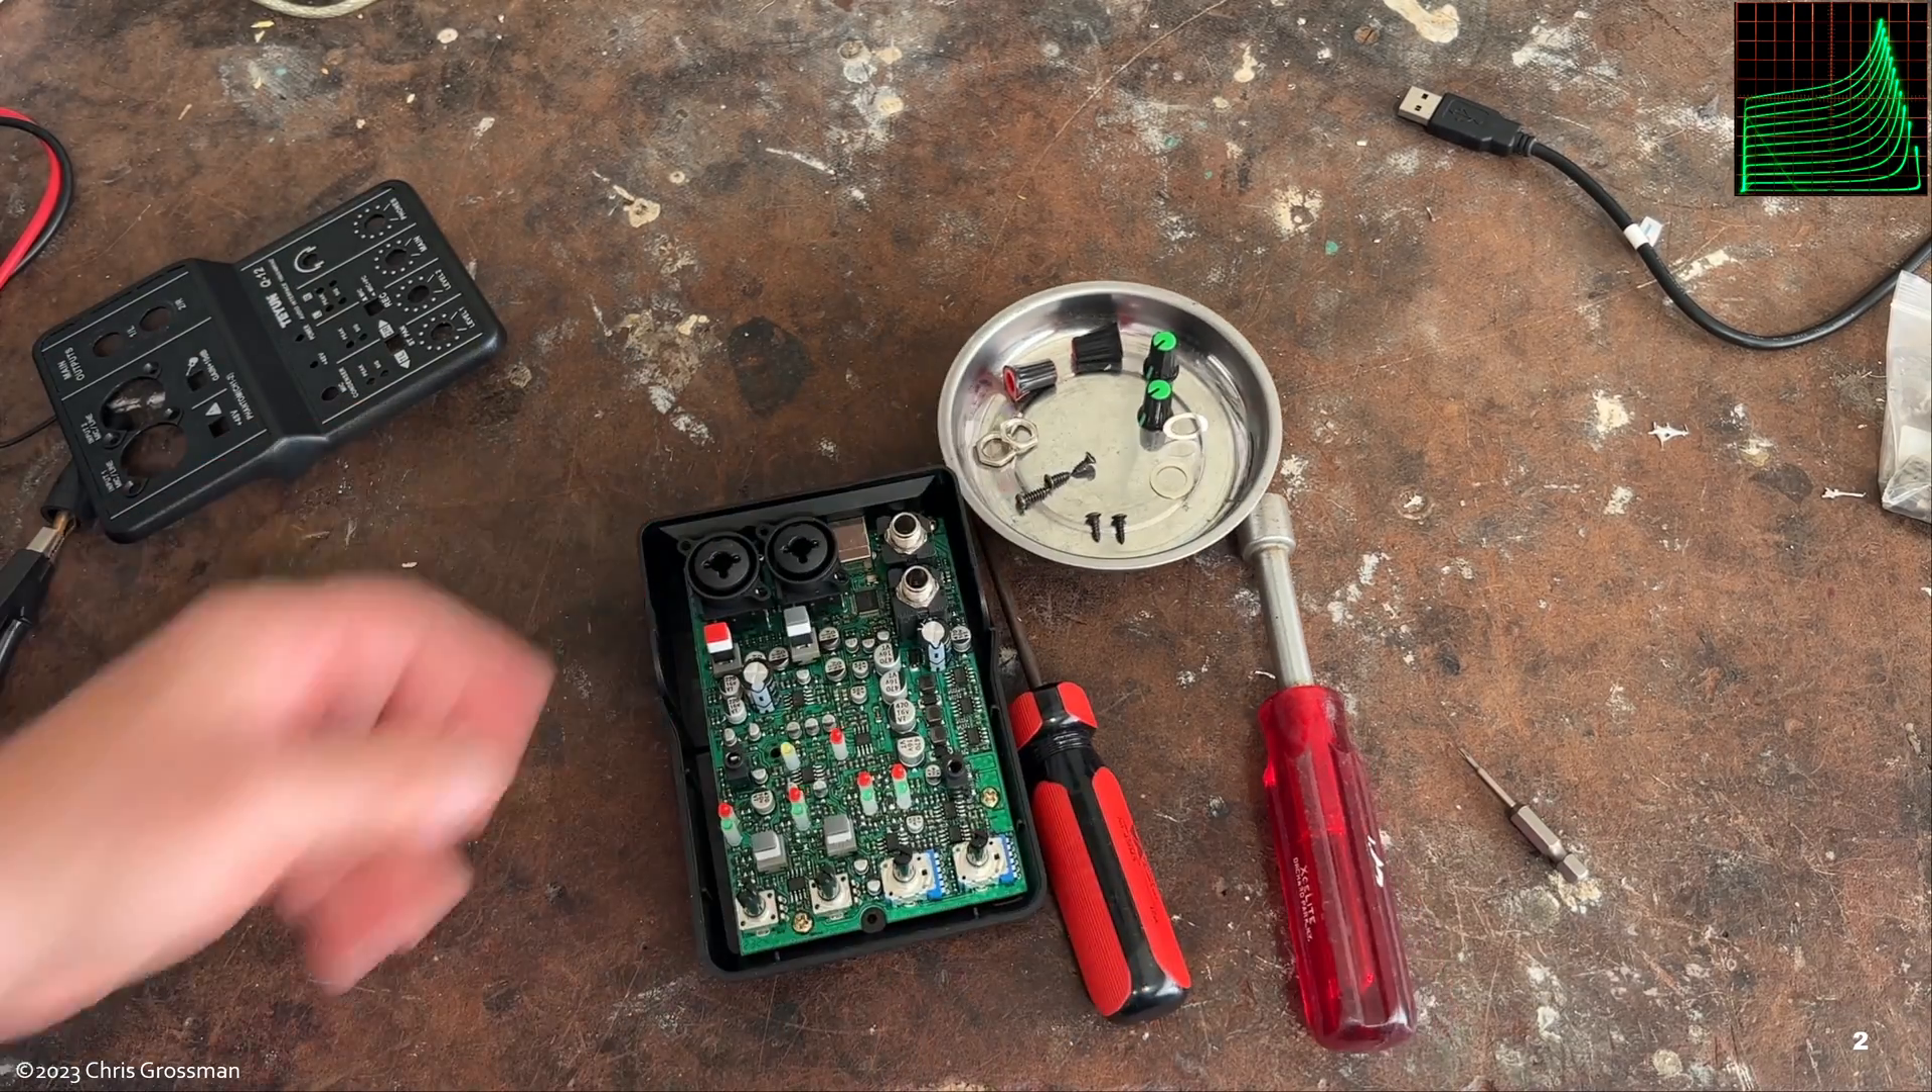And now the unit comes apart and there's the inside.